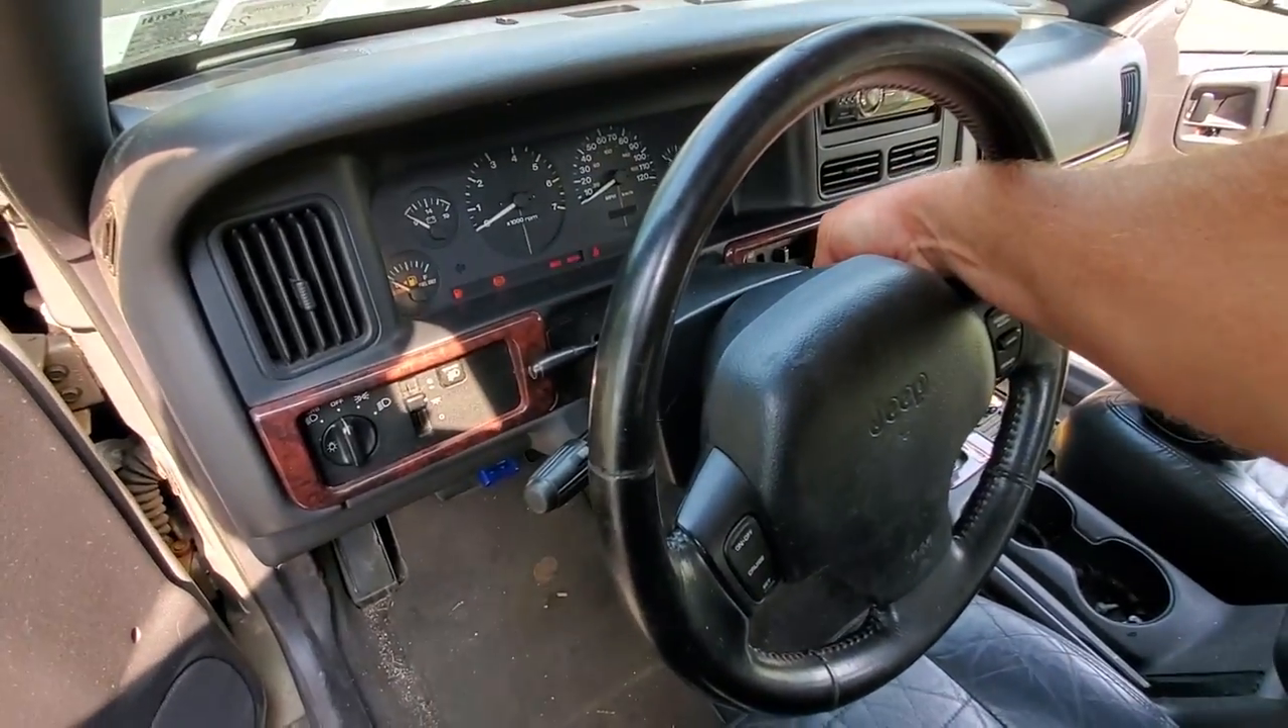Steering wheel is on.